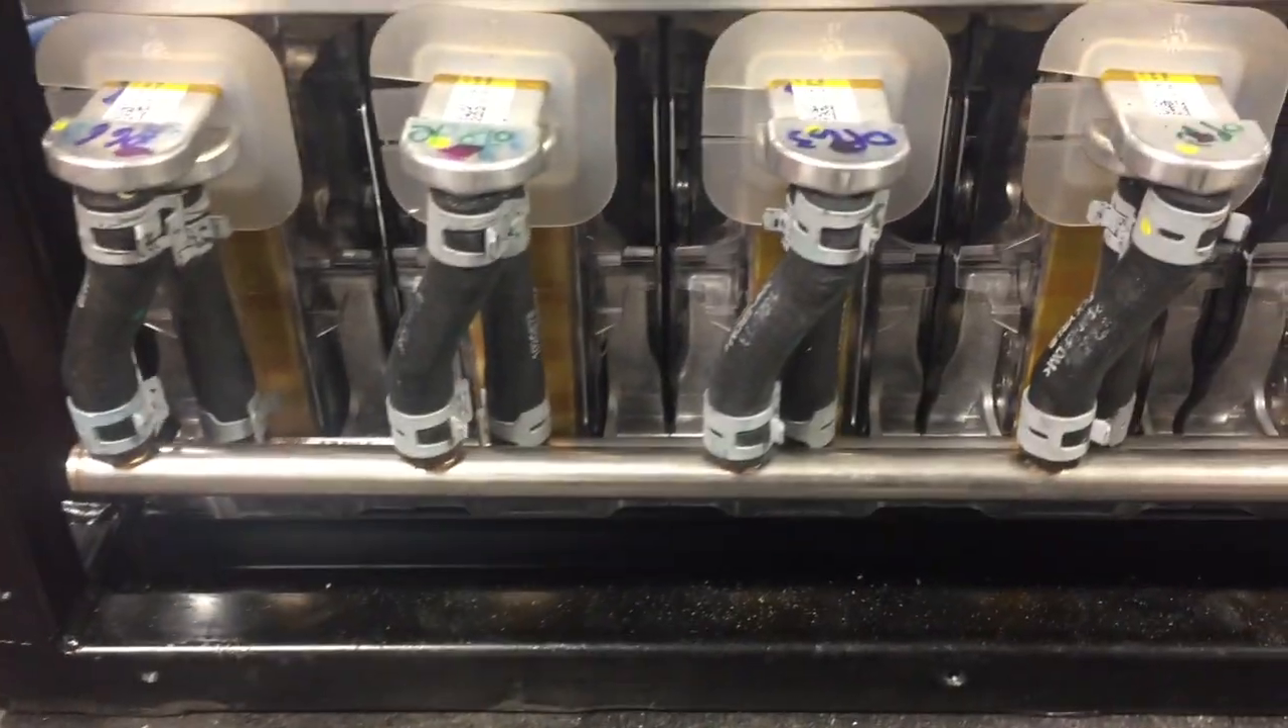So the coolant system is in as you can see.